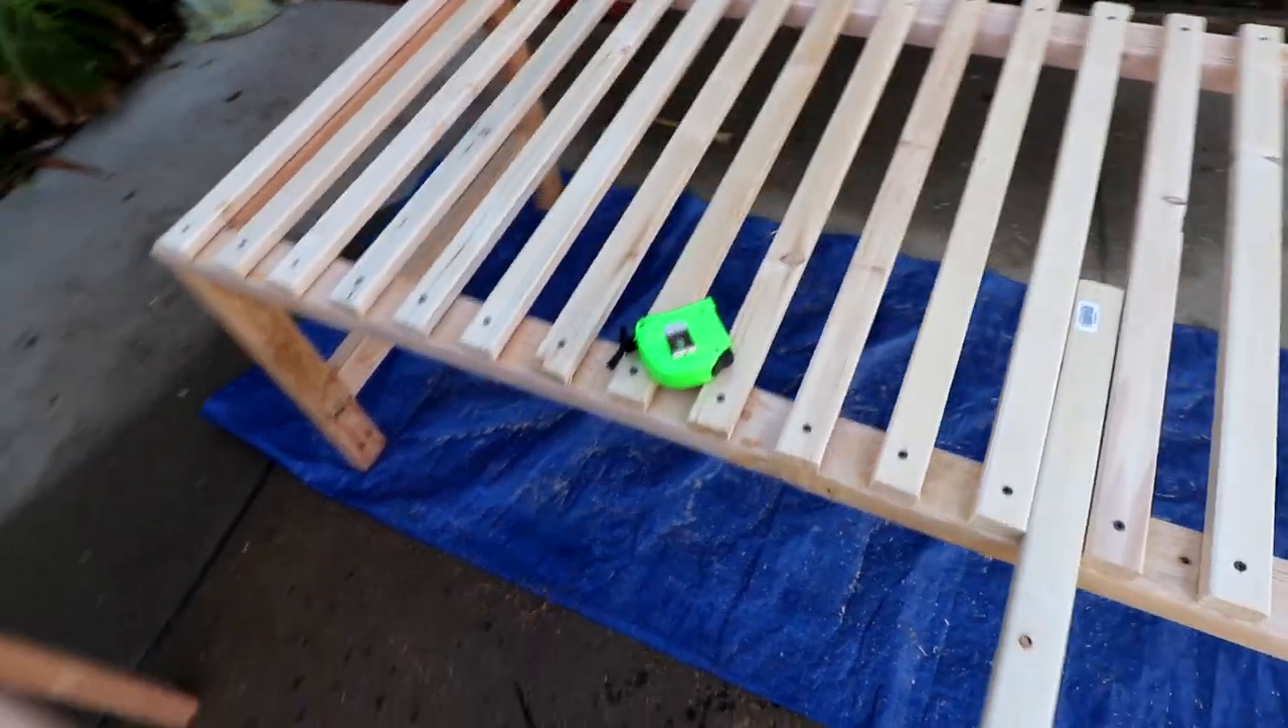This is where we're at with our slat bed here i have the stationary slats all done the bed frame is pretty much good to go.